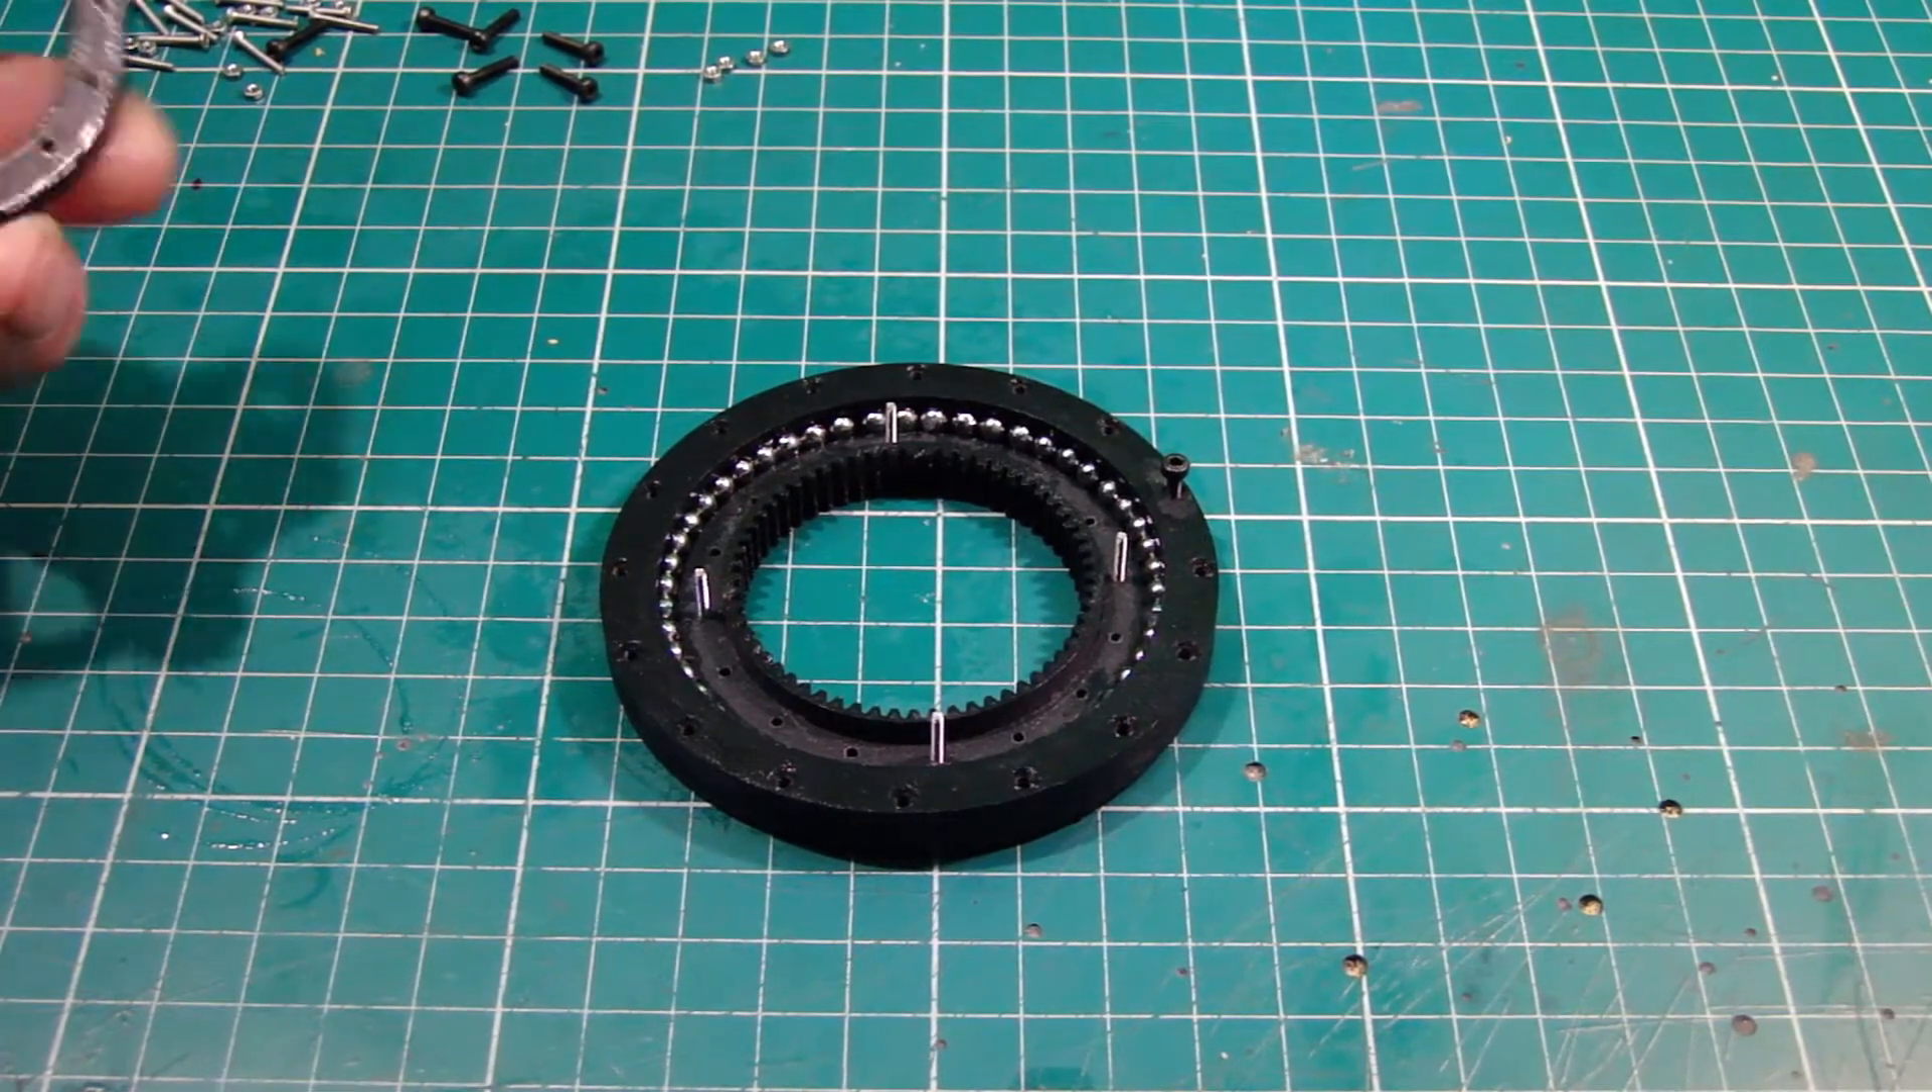Okay, so I've got all the ball bearings pre-loaded, so it's now ready for the other half of the inner race.